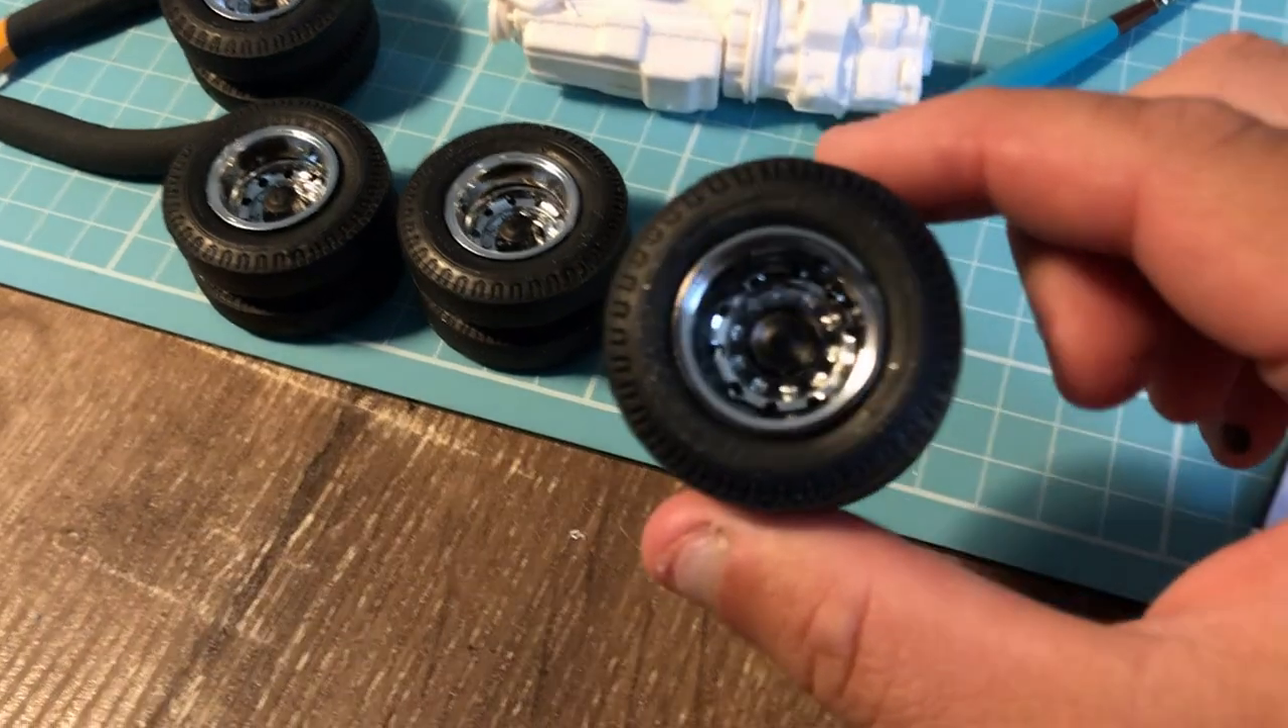Okay so I've got the wheels together for the rear wheels.